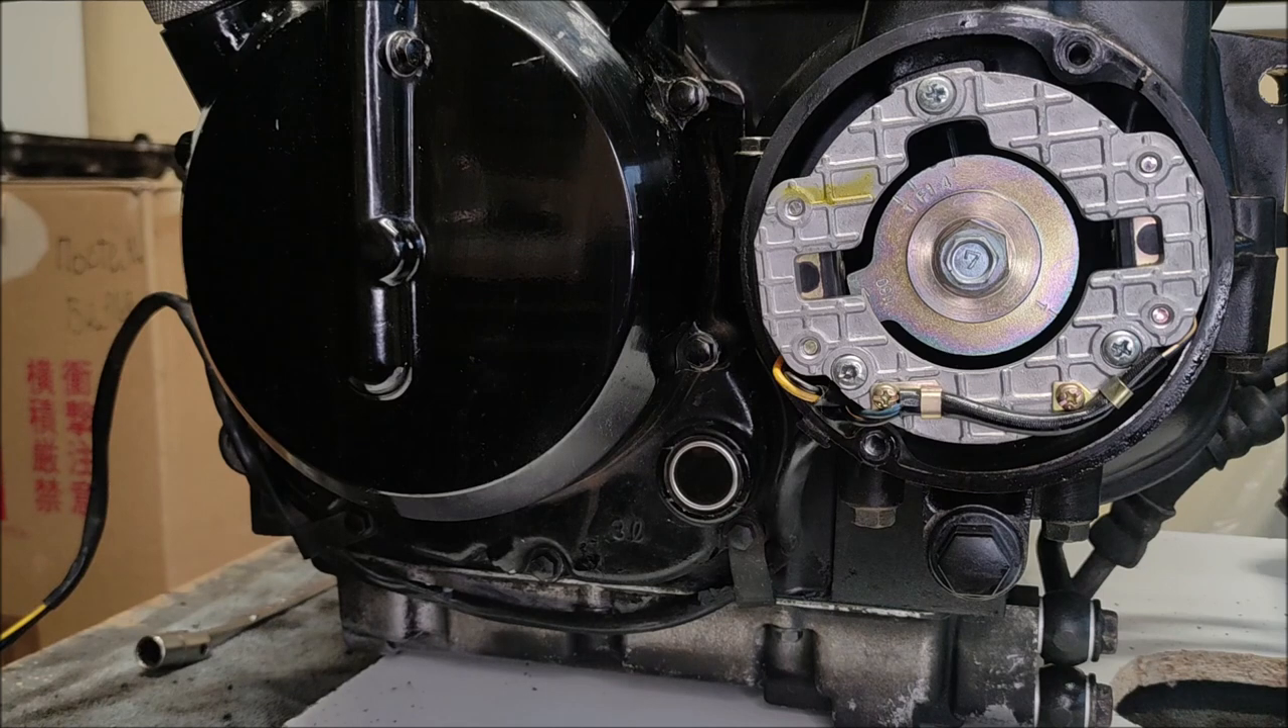And then you have to remove the valve cover which we have already done and remove the pickup coil cover which is this cover here which we have now also done.